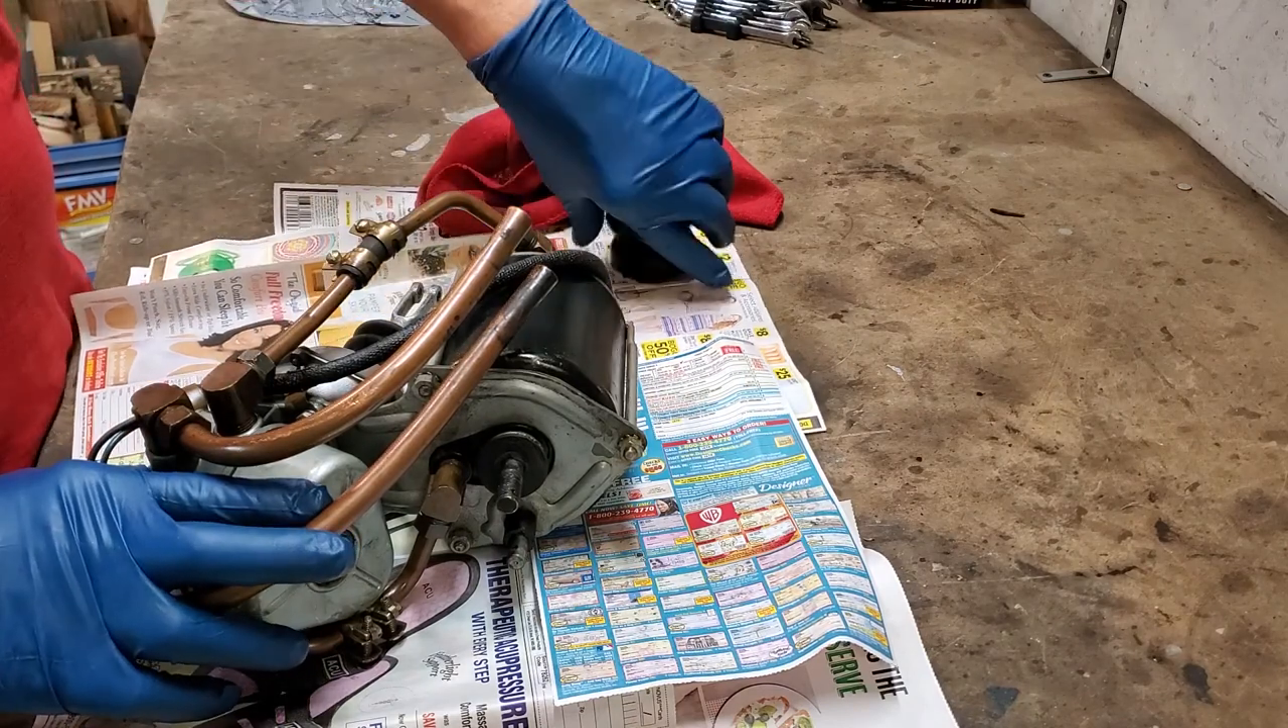Here we have the electric hand assembly removed from the terraplane.